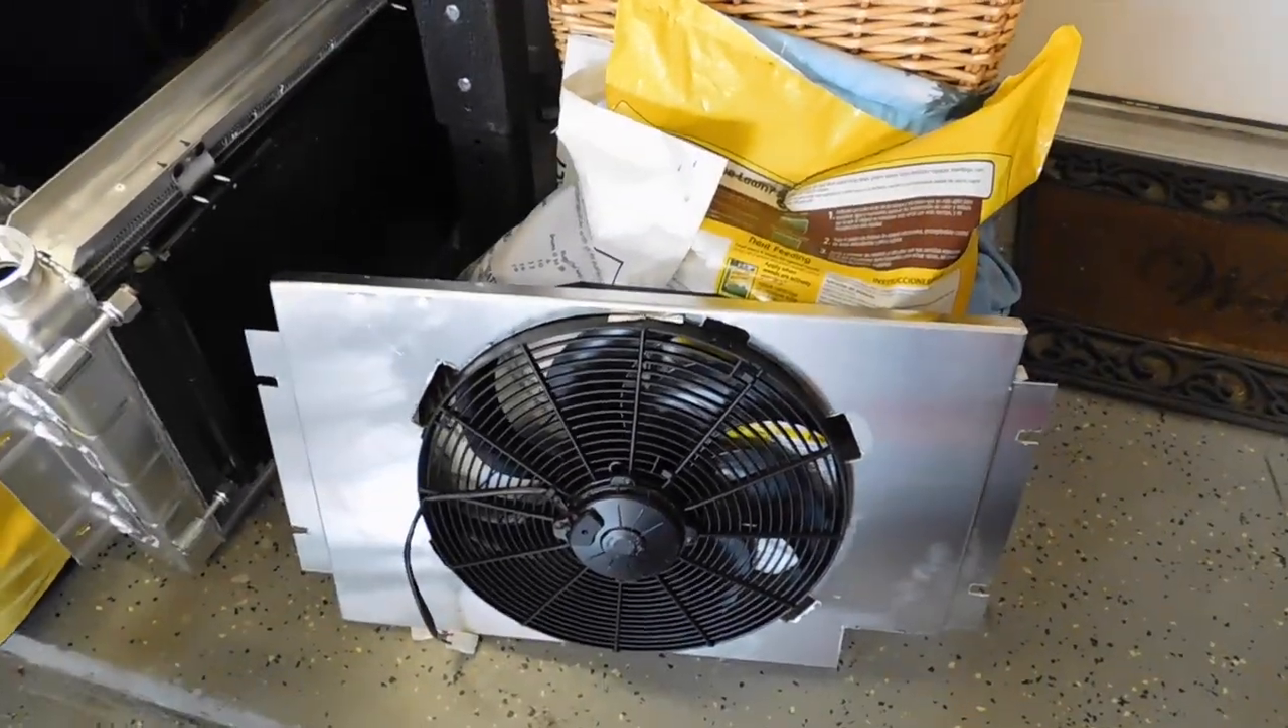I got the ac condenser mounted up to the radiator and i also have the fan inside its shroud so we'll get all this in.